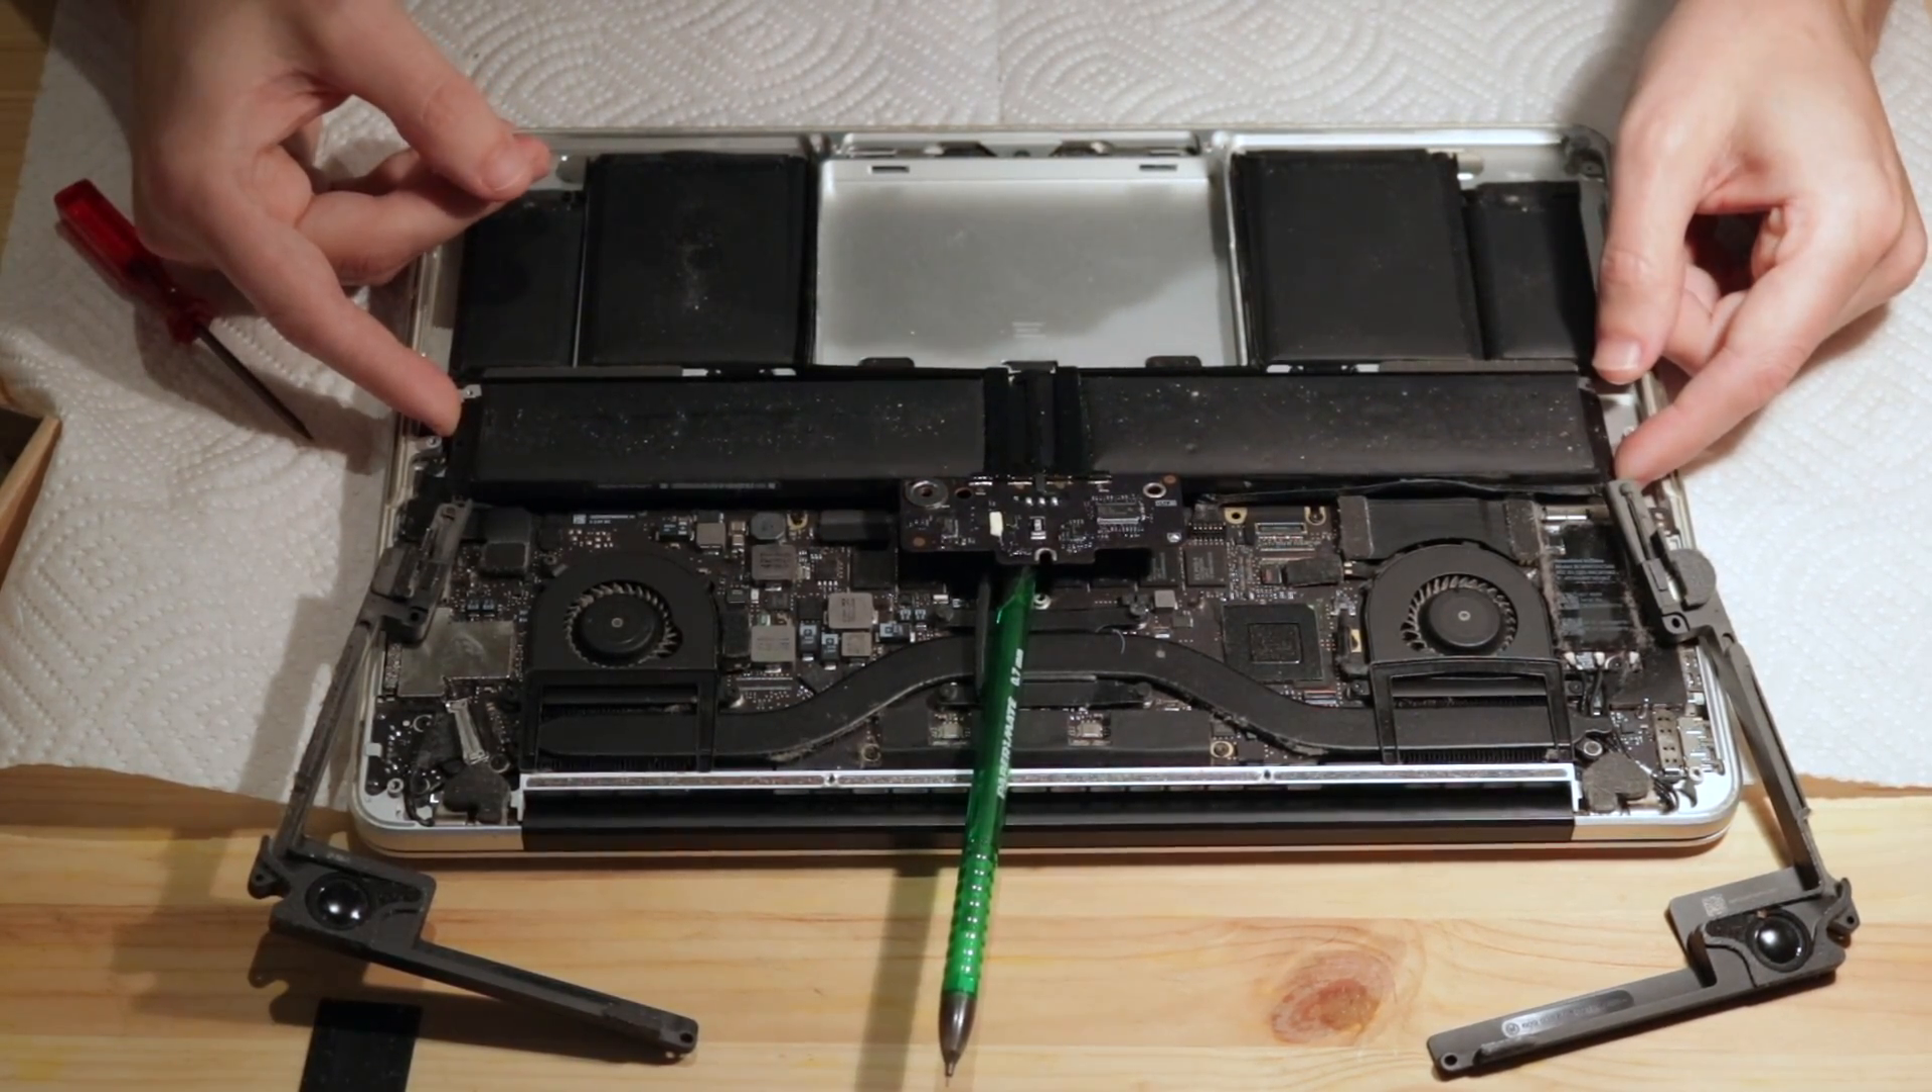So before we go further, we still have to get these packs out. And these are adhesively attached.